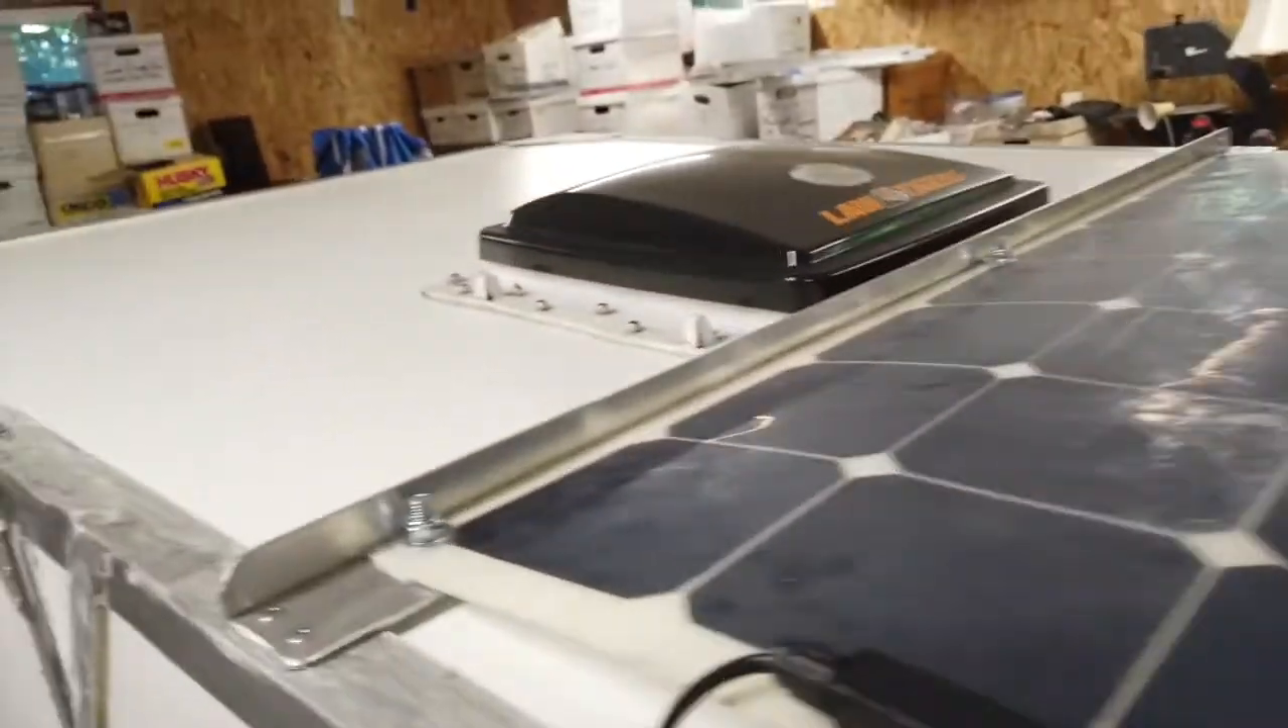All right i got the solar panel put on it's not wired in yet.